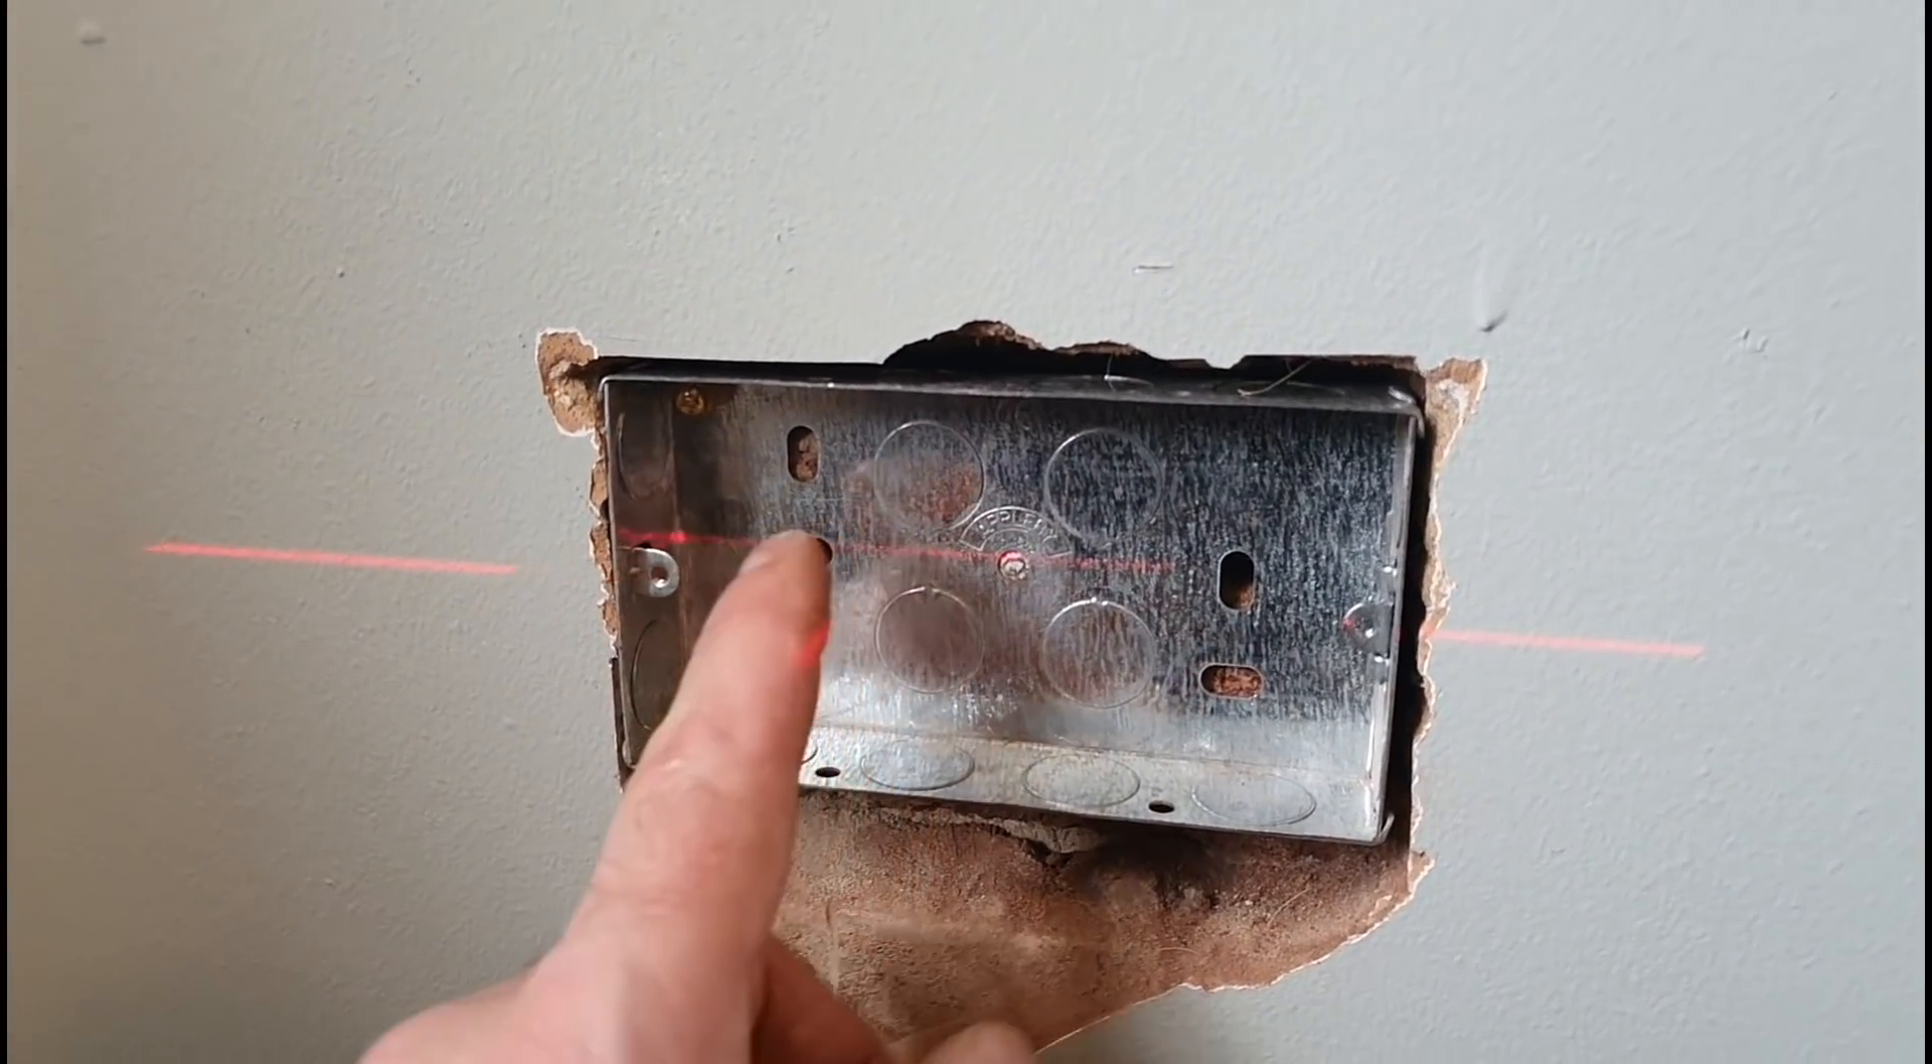That's the box nicely in.